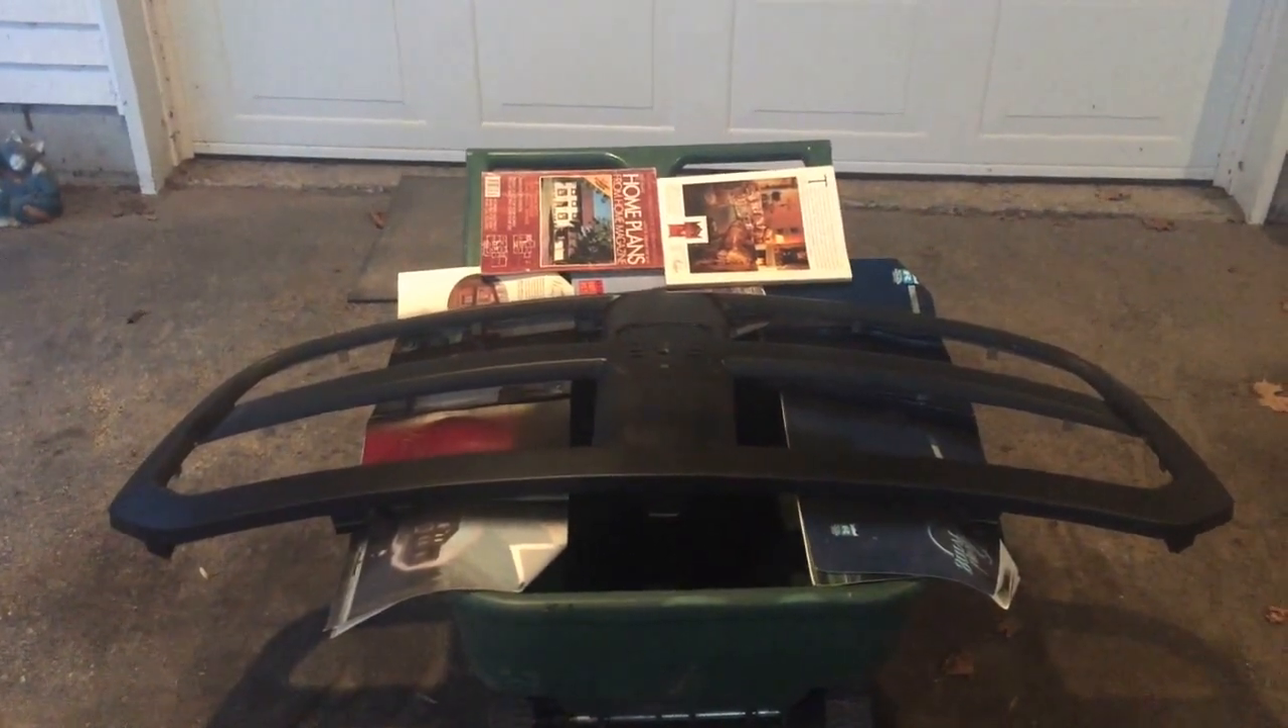I just removed the grill to plasti dip it.